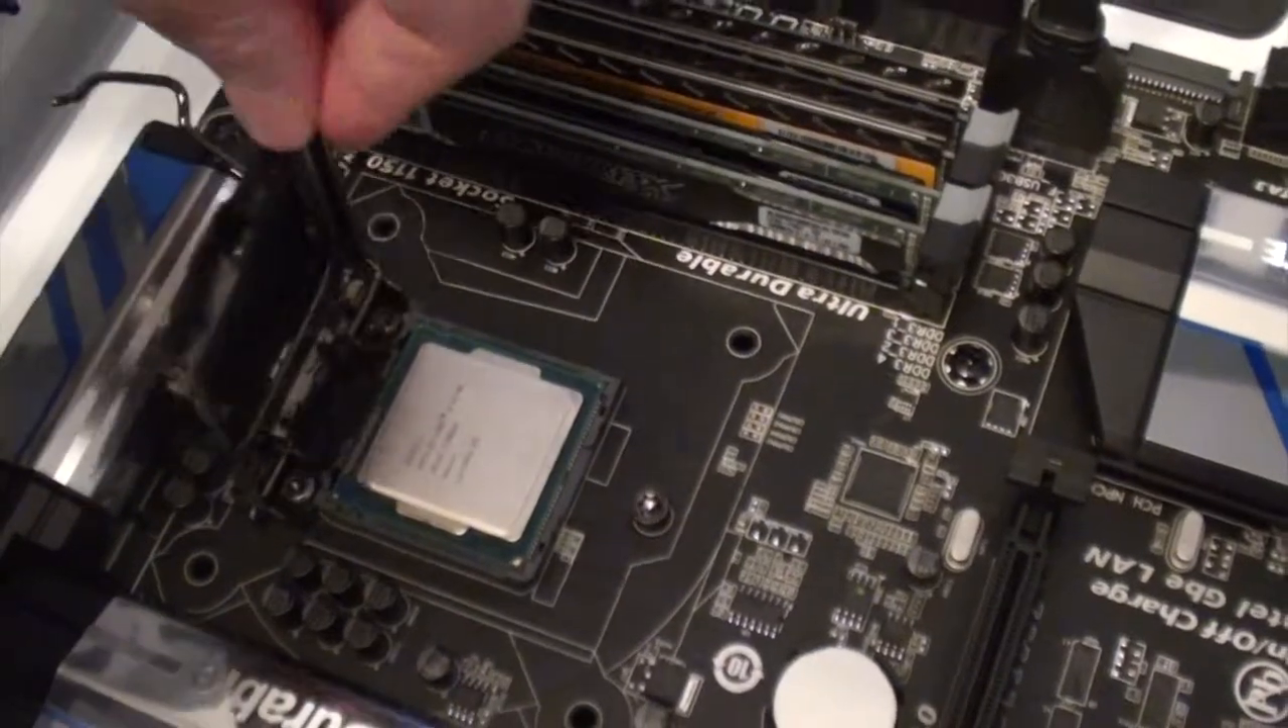I've placed the processor in. Into its slot.